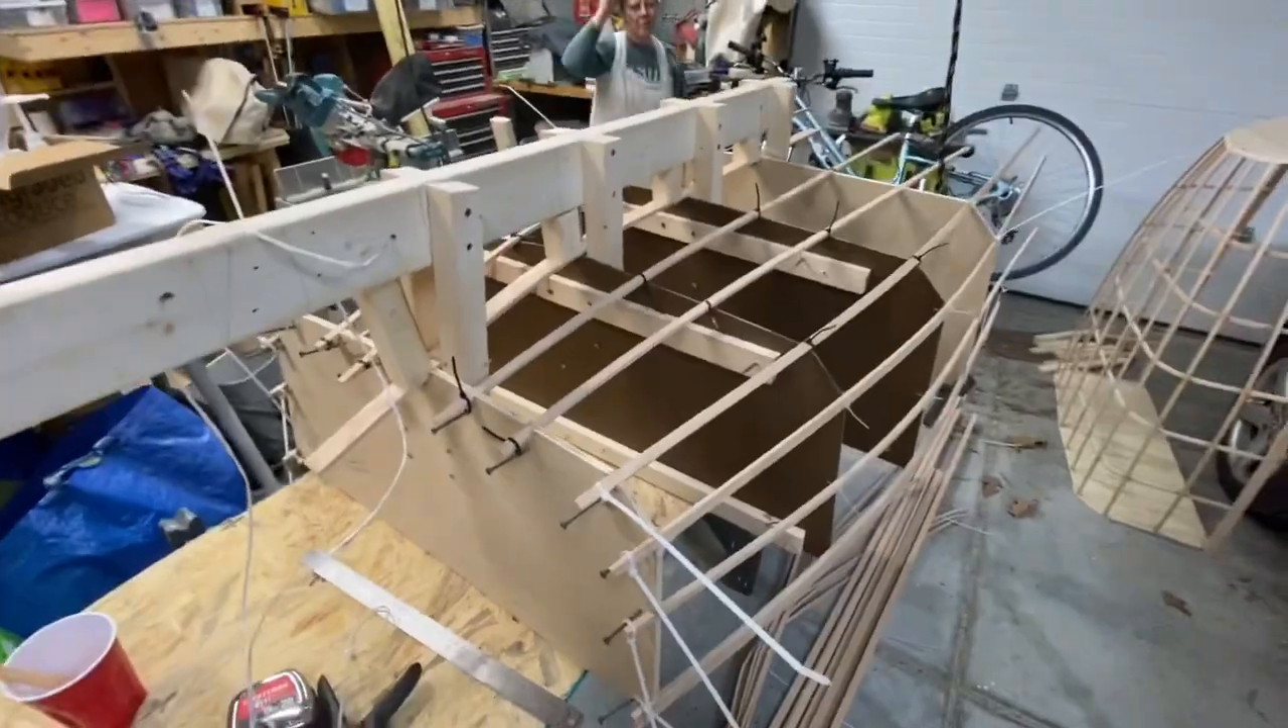Here are the stringers zip tied and glued for half two.